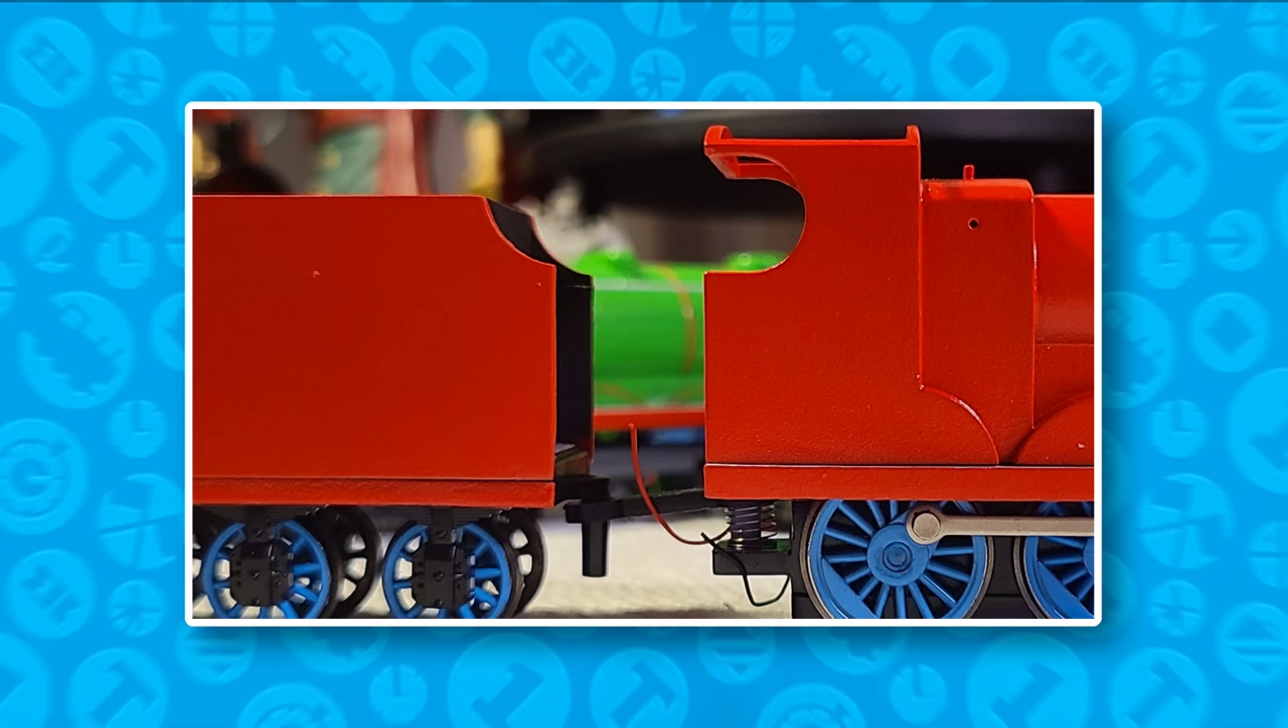And because of the new changes on the length of the new body James has that unsettling fat gap between the body and tender.